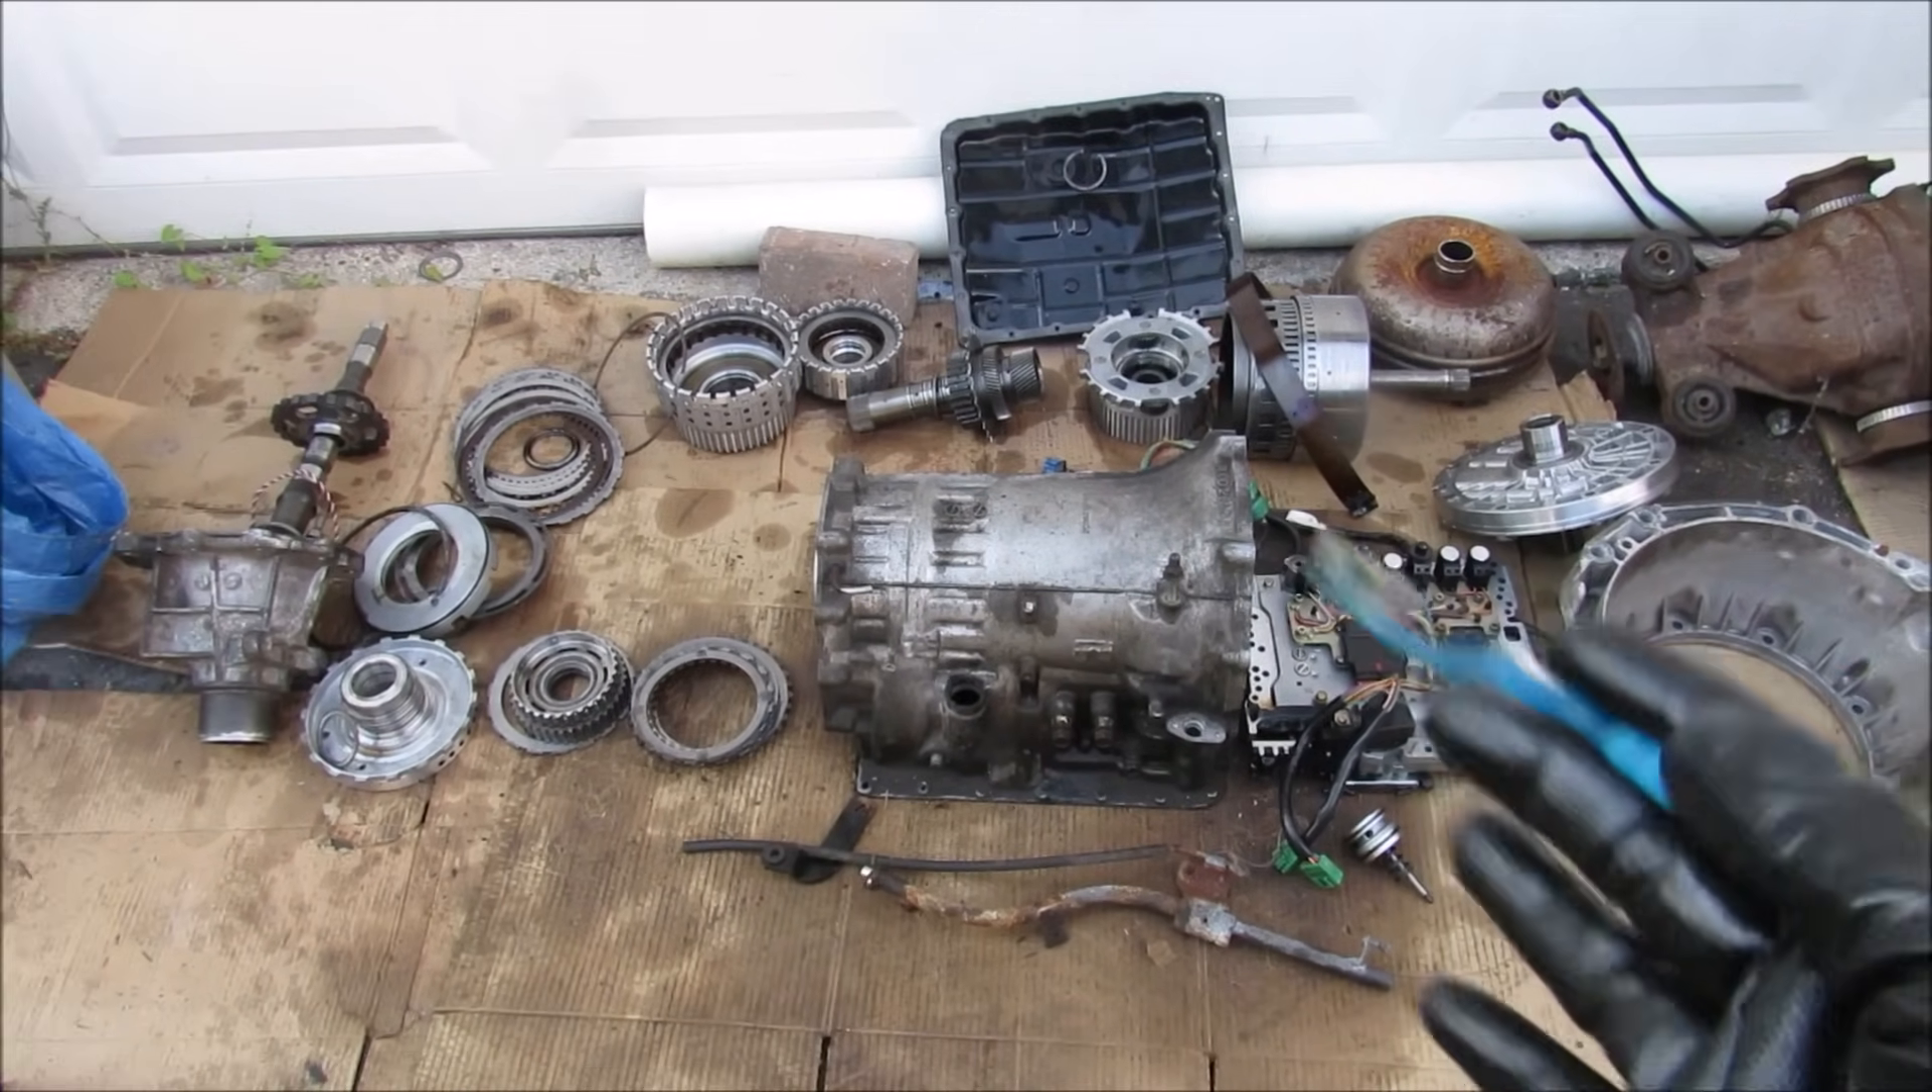And so here we have all the components laid out here from the transmission all taken apart.